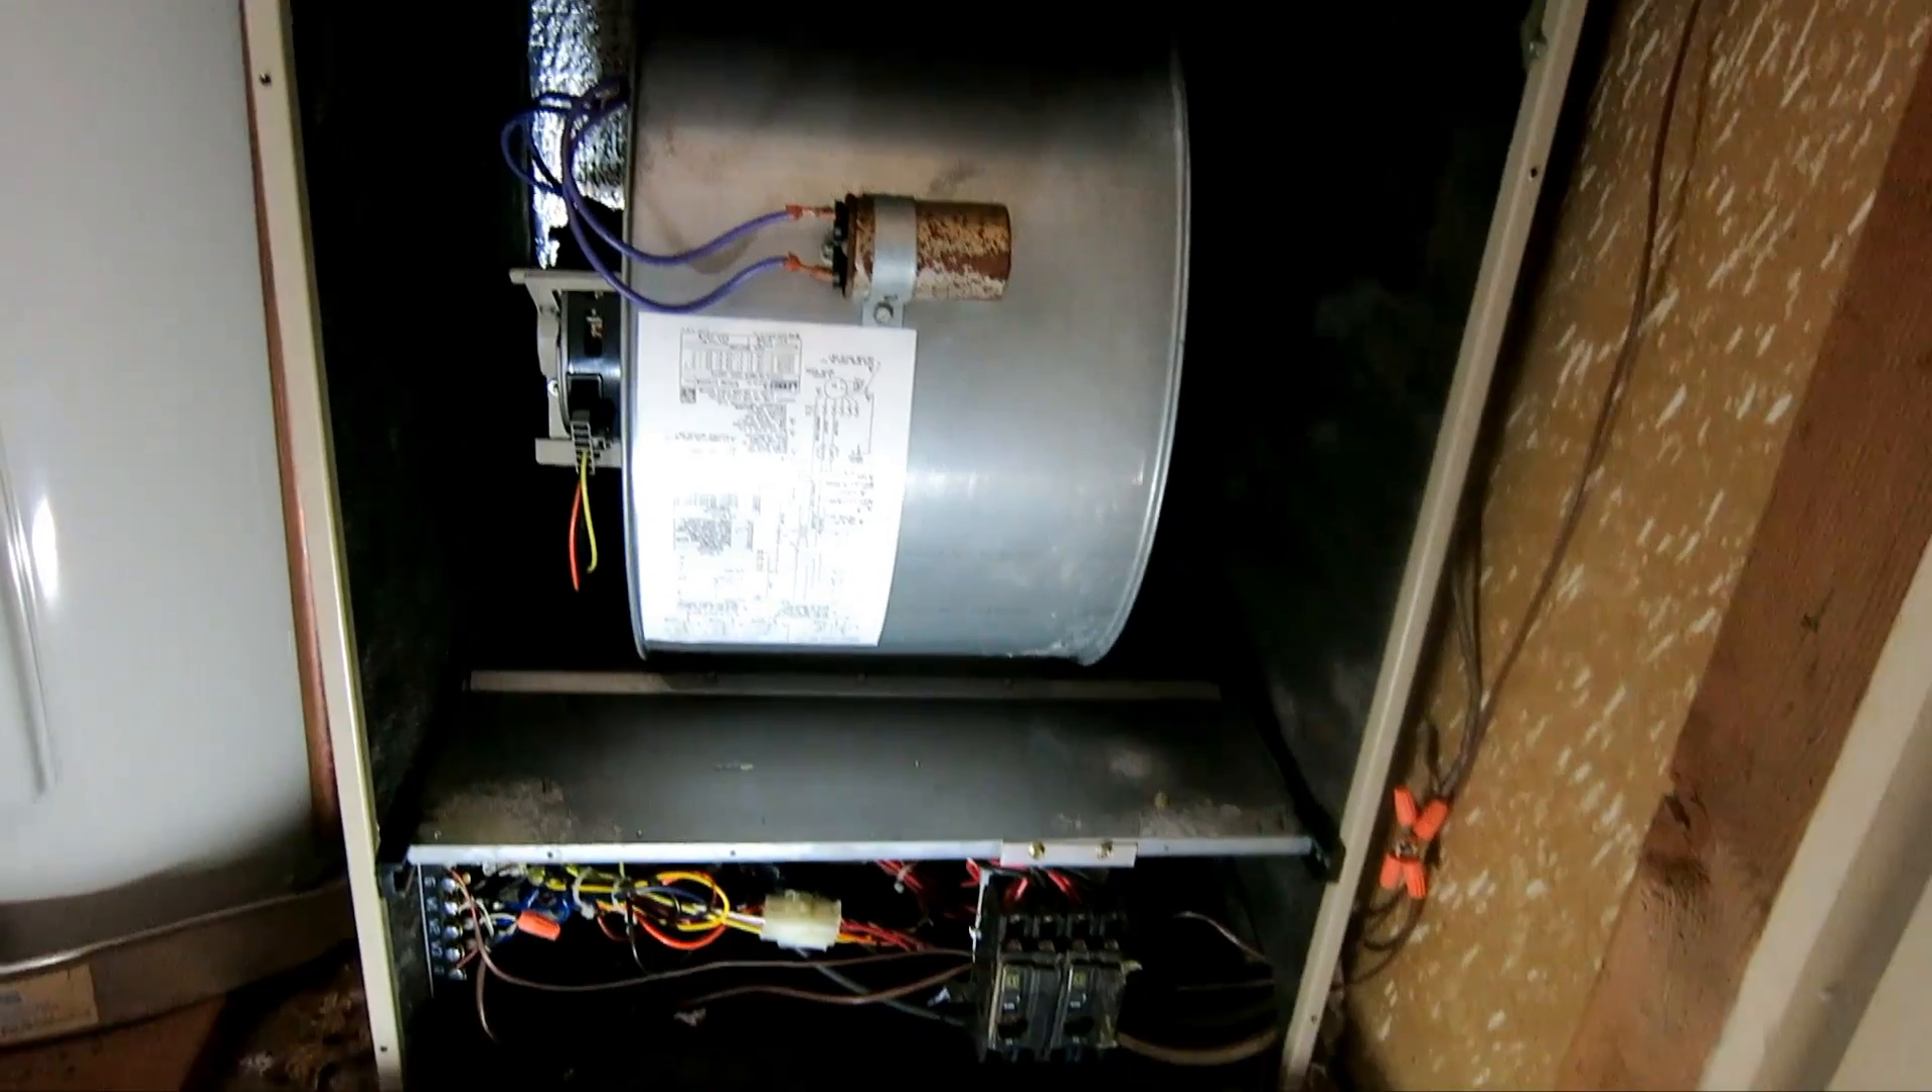As we can see here and this unit after the panel is off the top part is a fan.